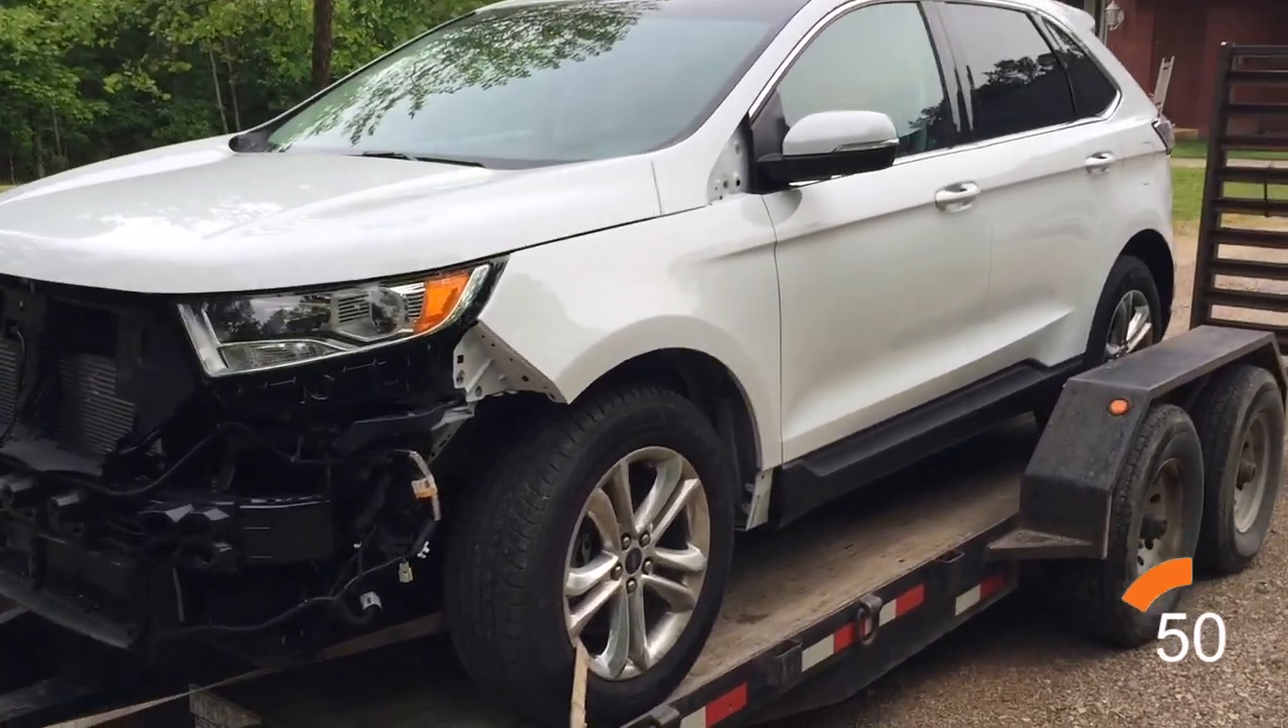I just have to put a few things together on the front bumper and get that installed.